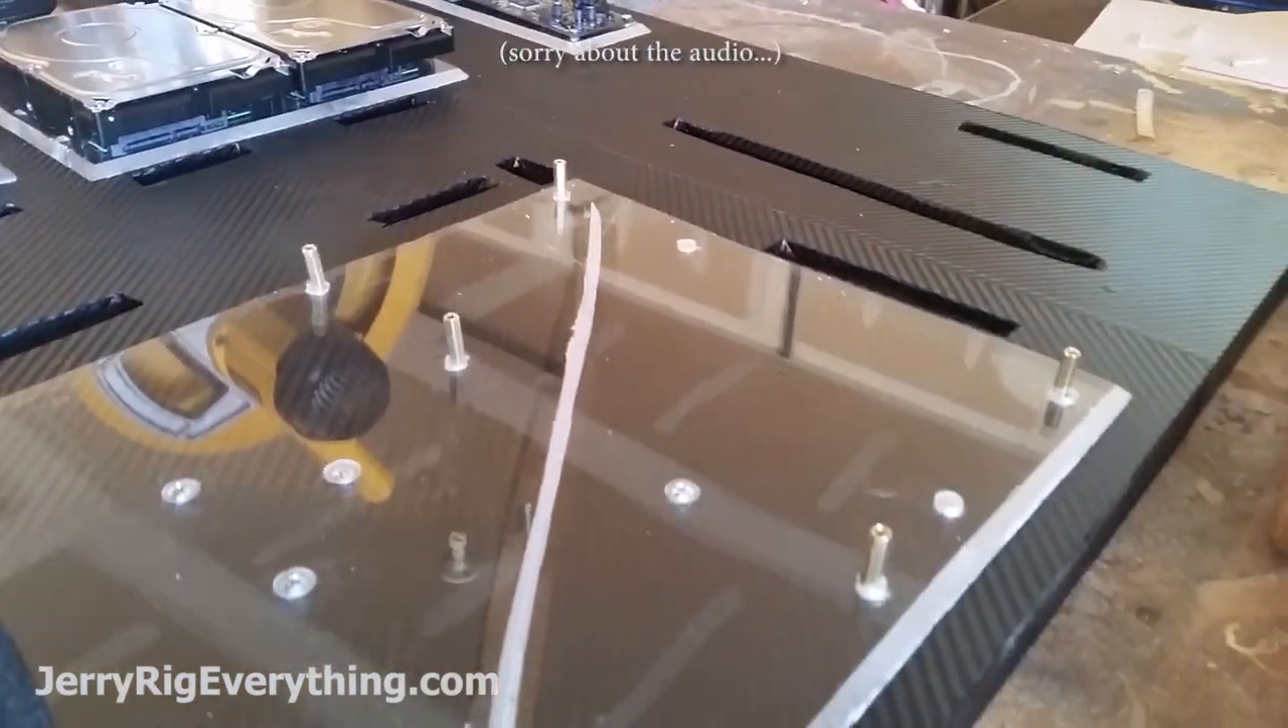You can see I have the one inch standoffs kind of sticking out. Three of them are replaced by just normal screws.